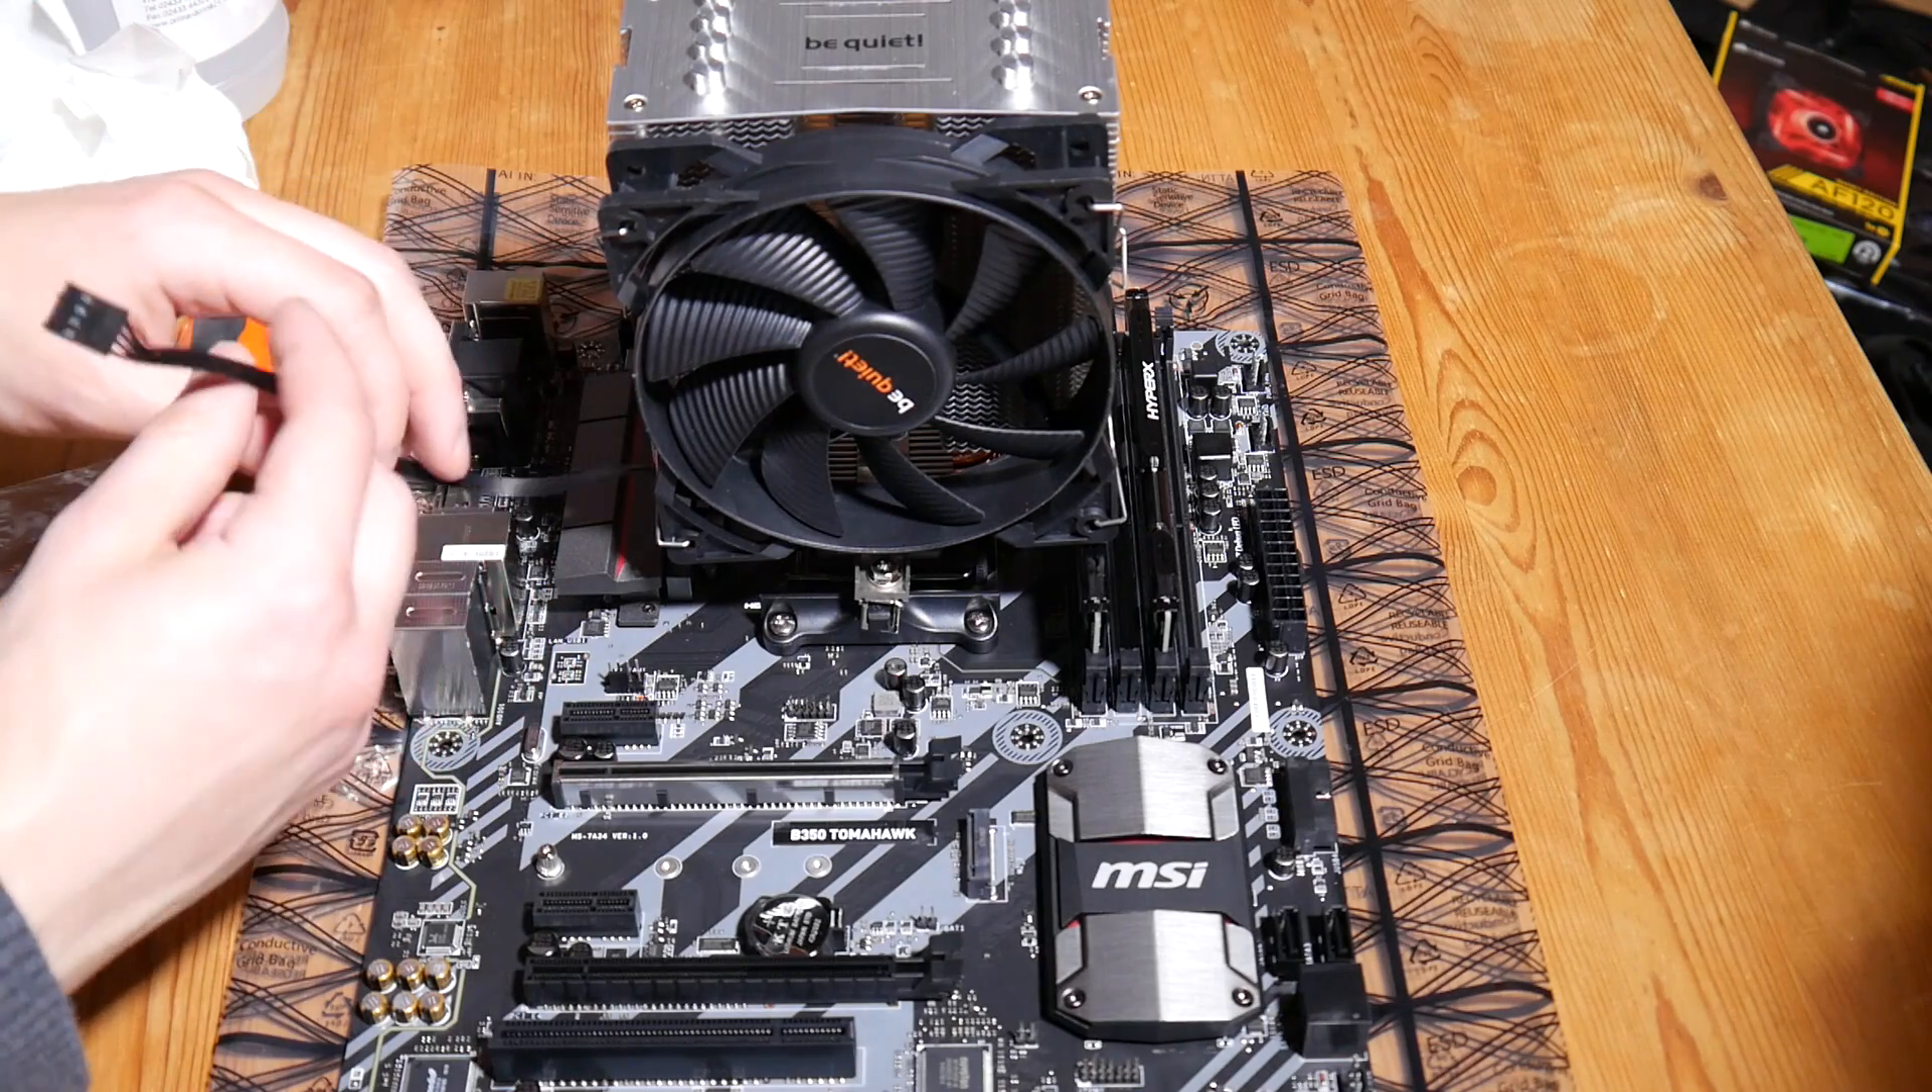Was jetzt noch fehlt, wäre dieses Kabel hier anzuschließen.